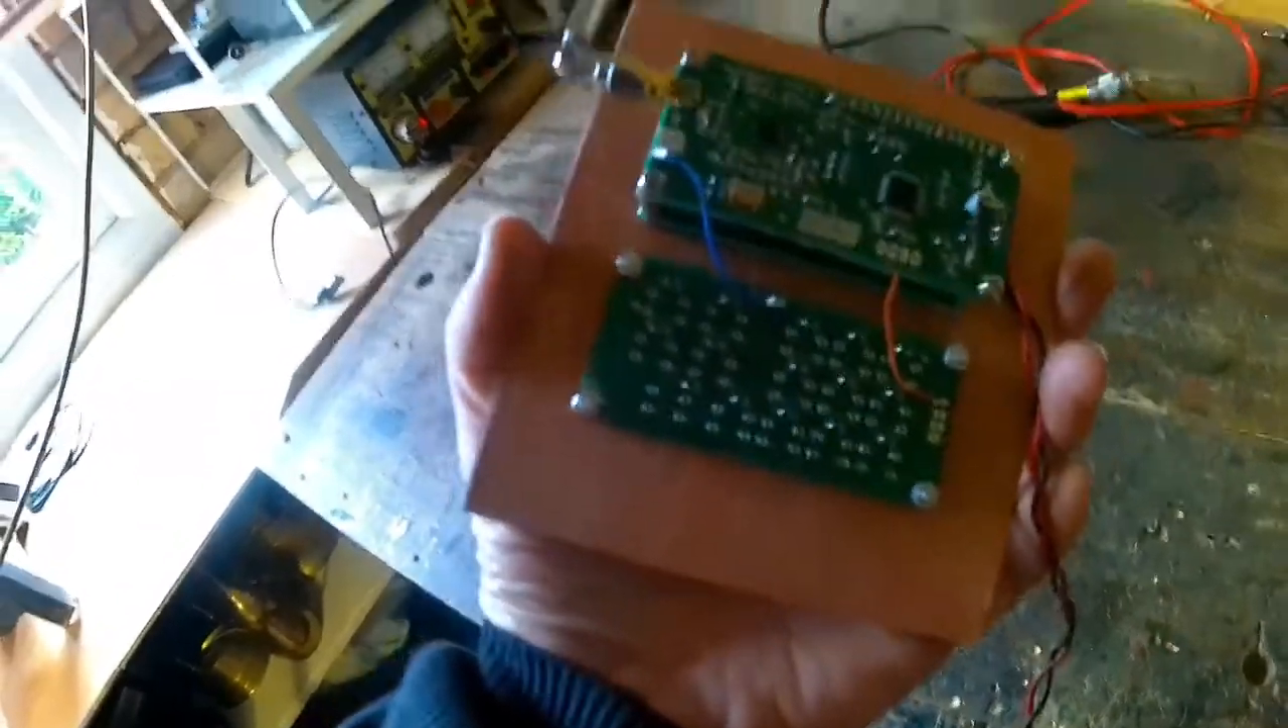Having the two boards connected together there's only two wires as you can see.